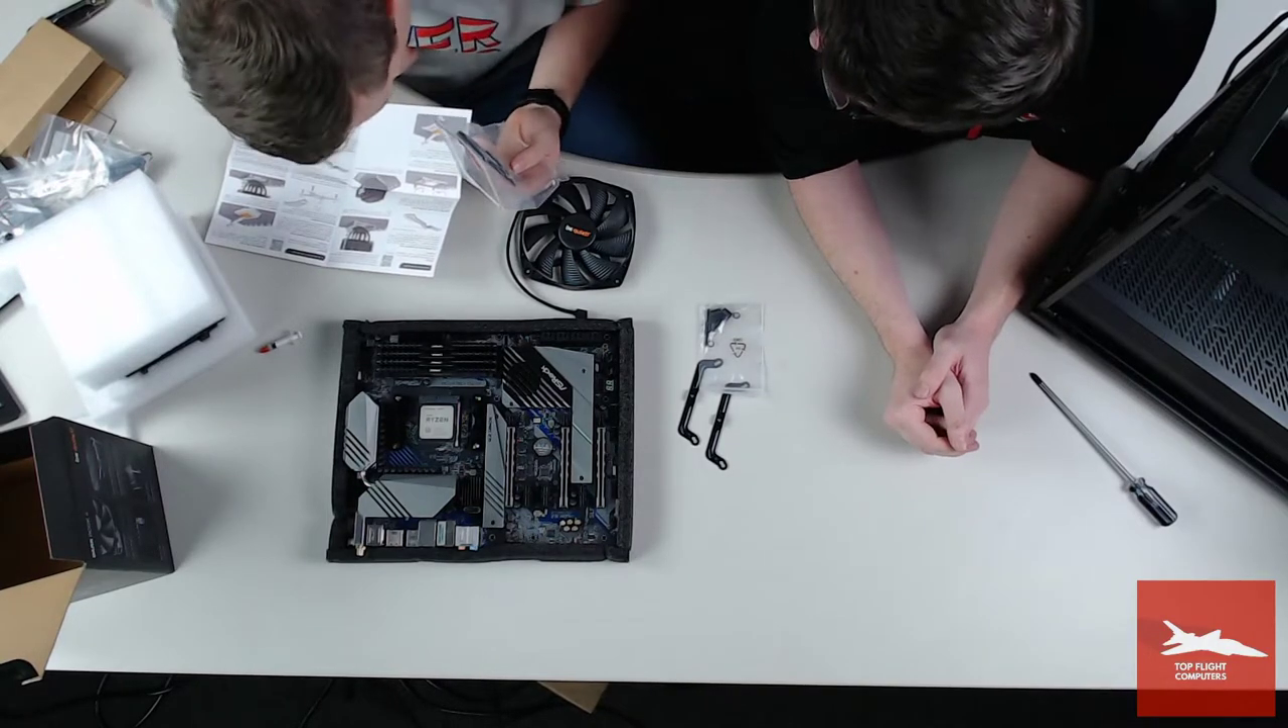We're not installing the CPU cooler yet.